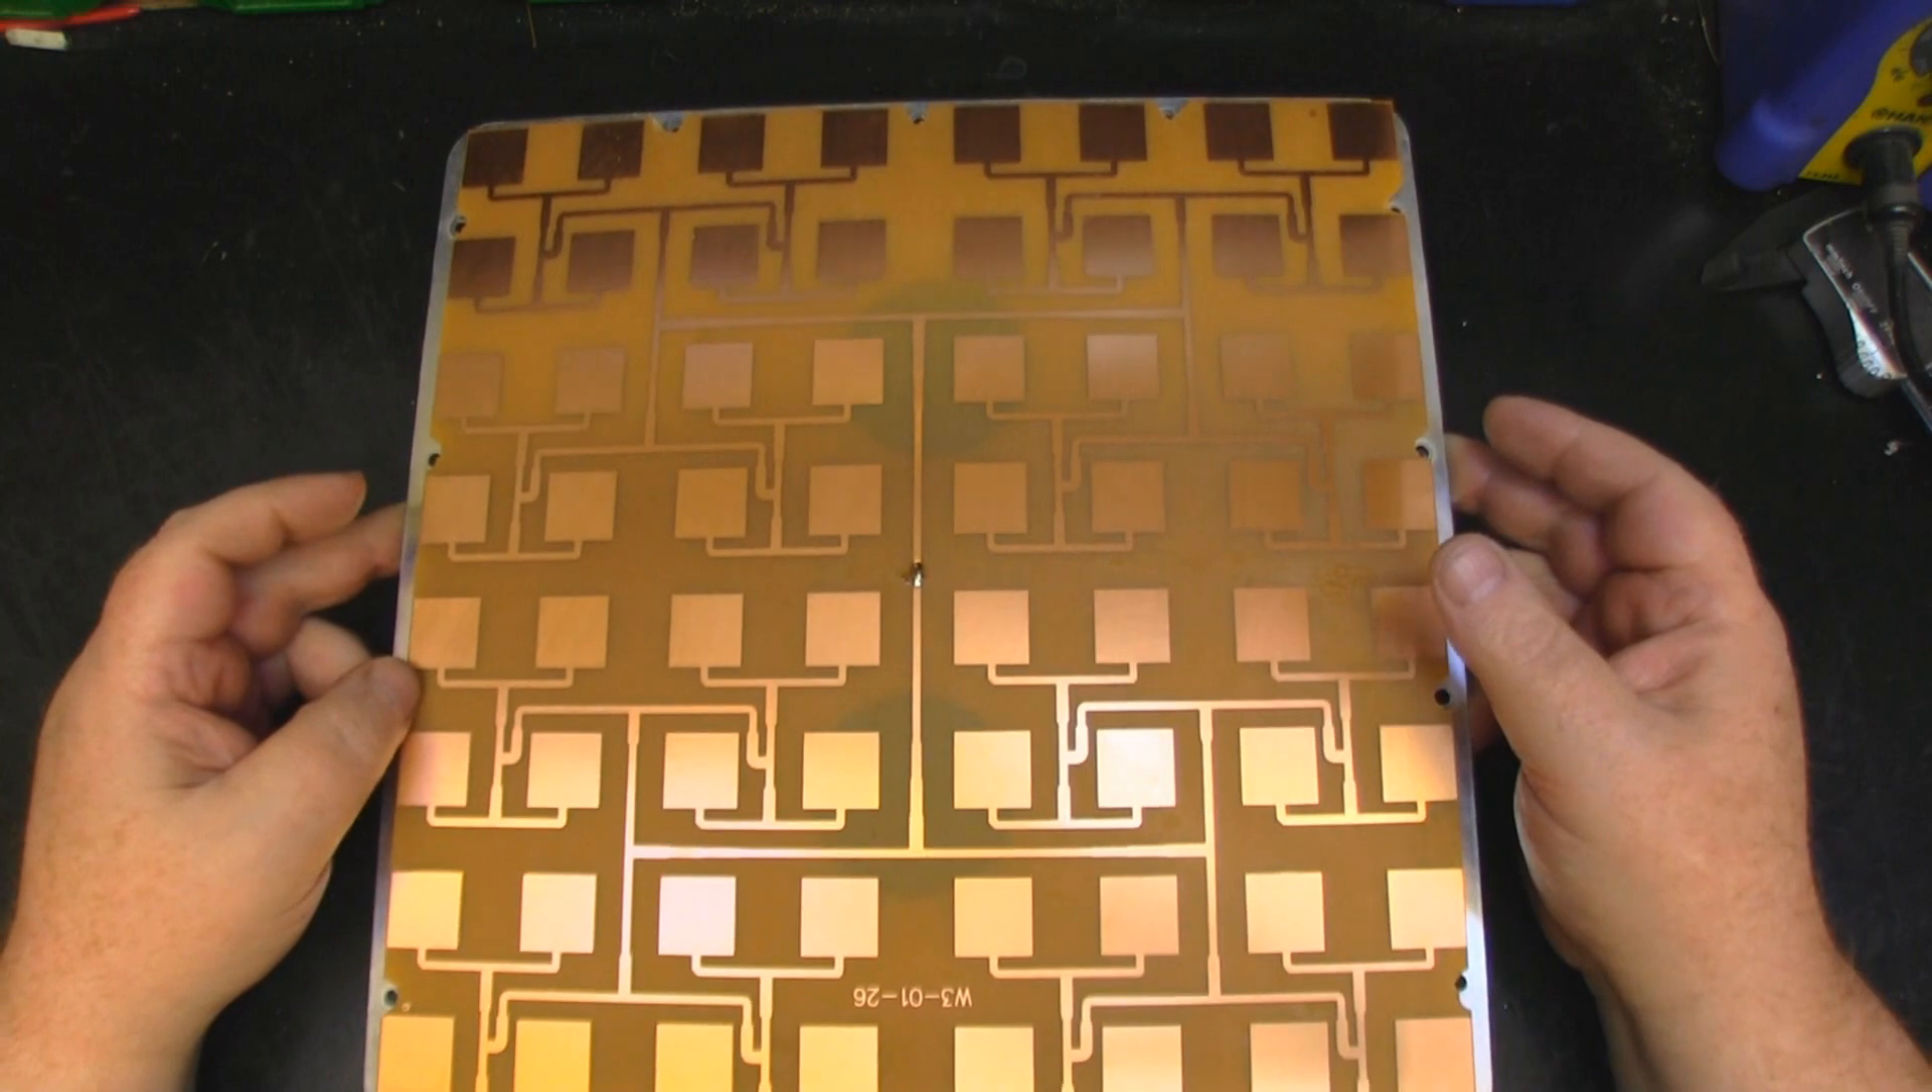Now here's the antenna with the lid off.